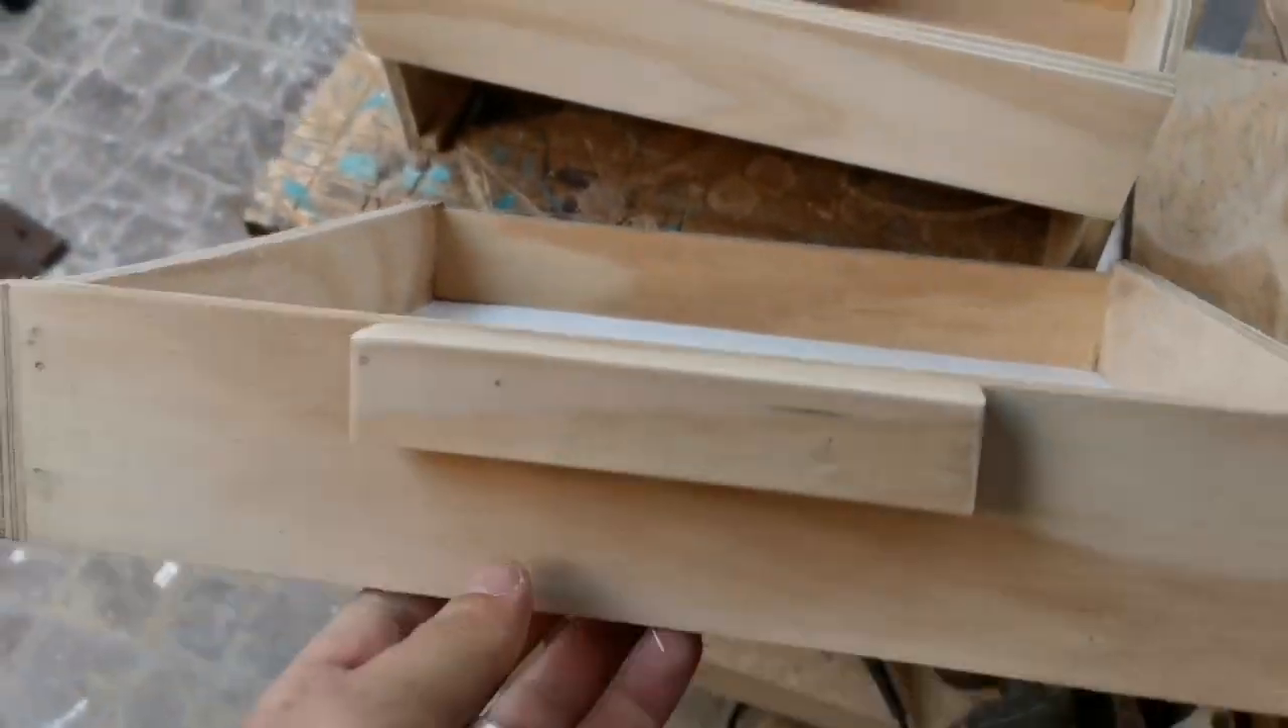Bueno, y acá tenemos el cajón. Ya le hicimos una manillita también con retazos.